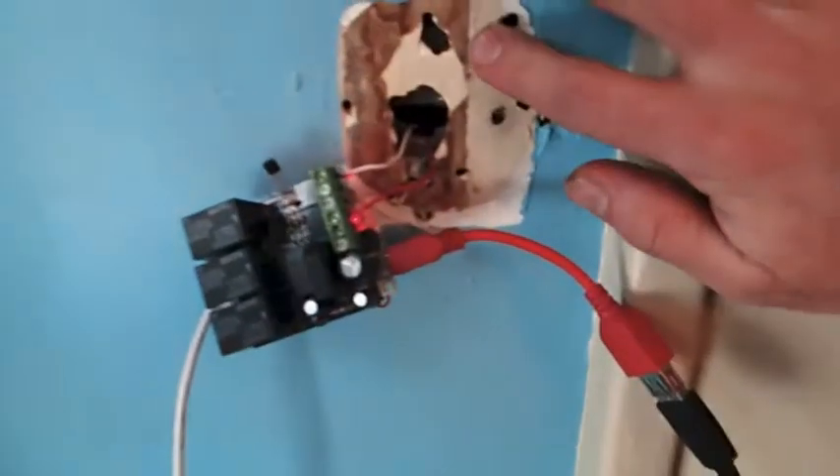So I have my old thermostat taken off.